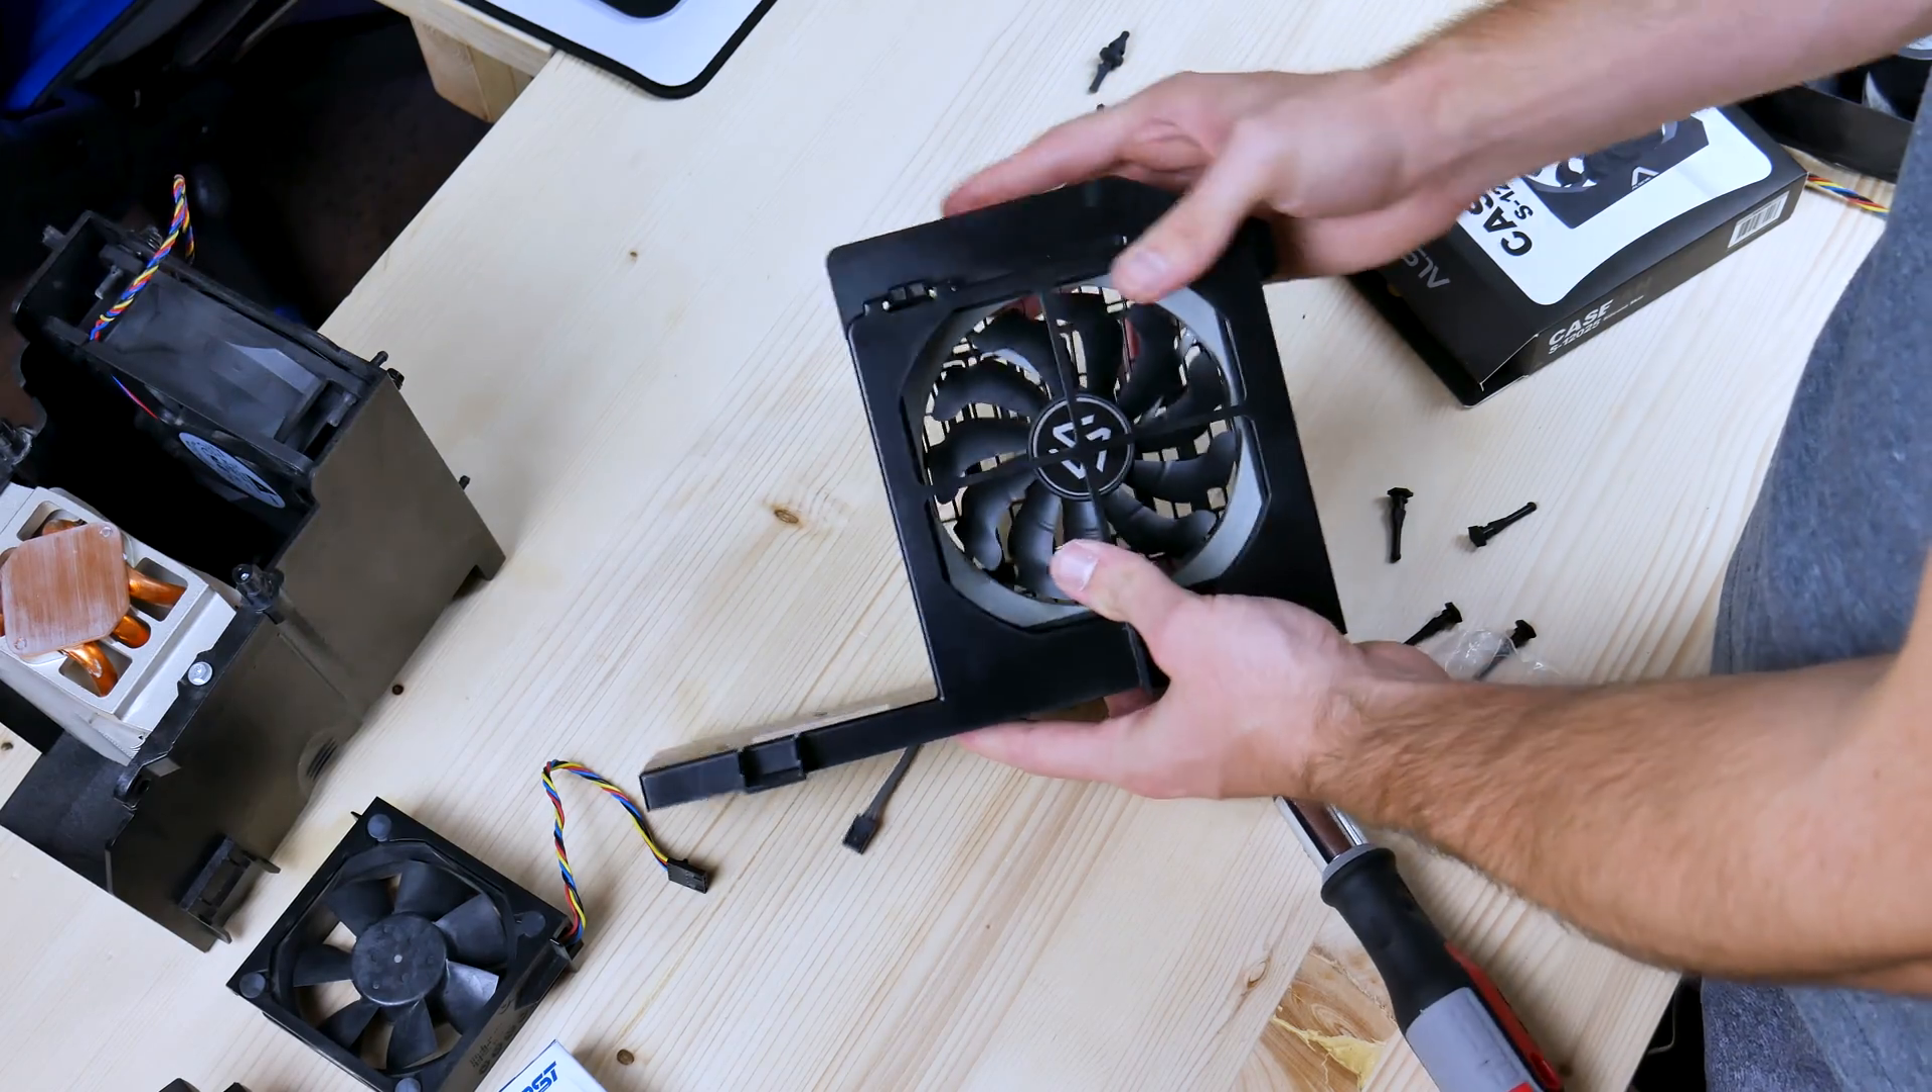Now we got a new fan in there.